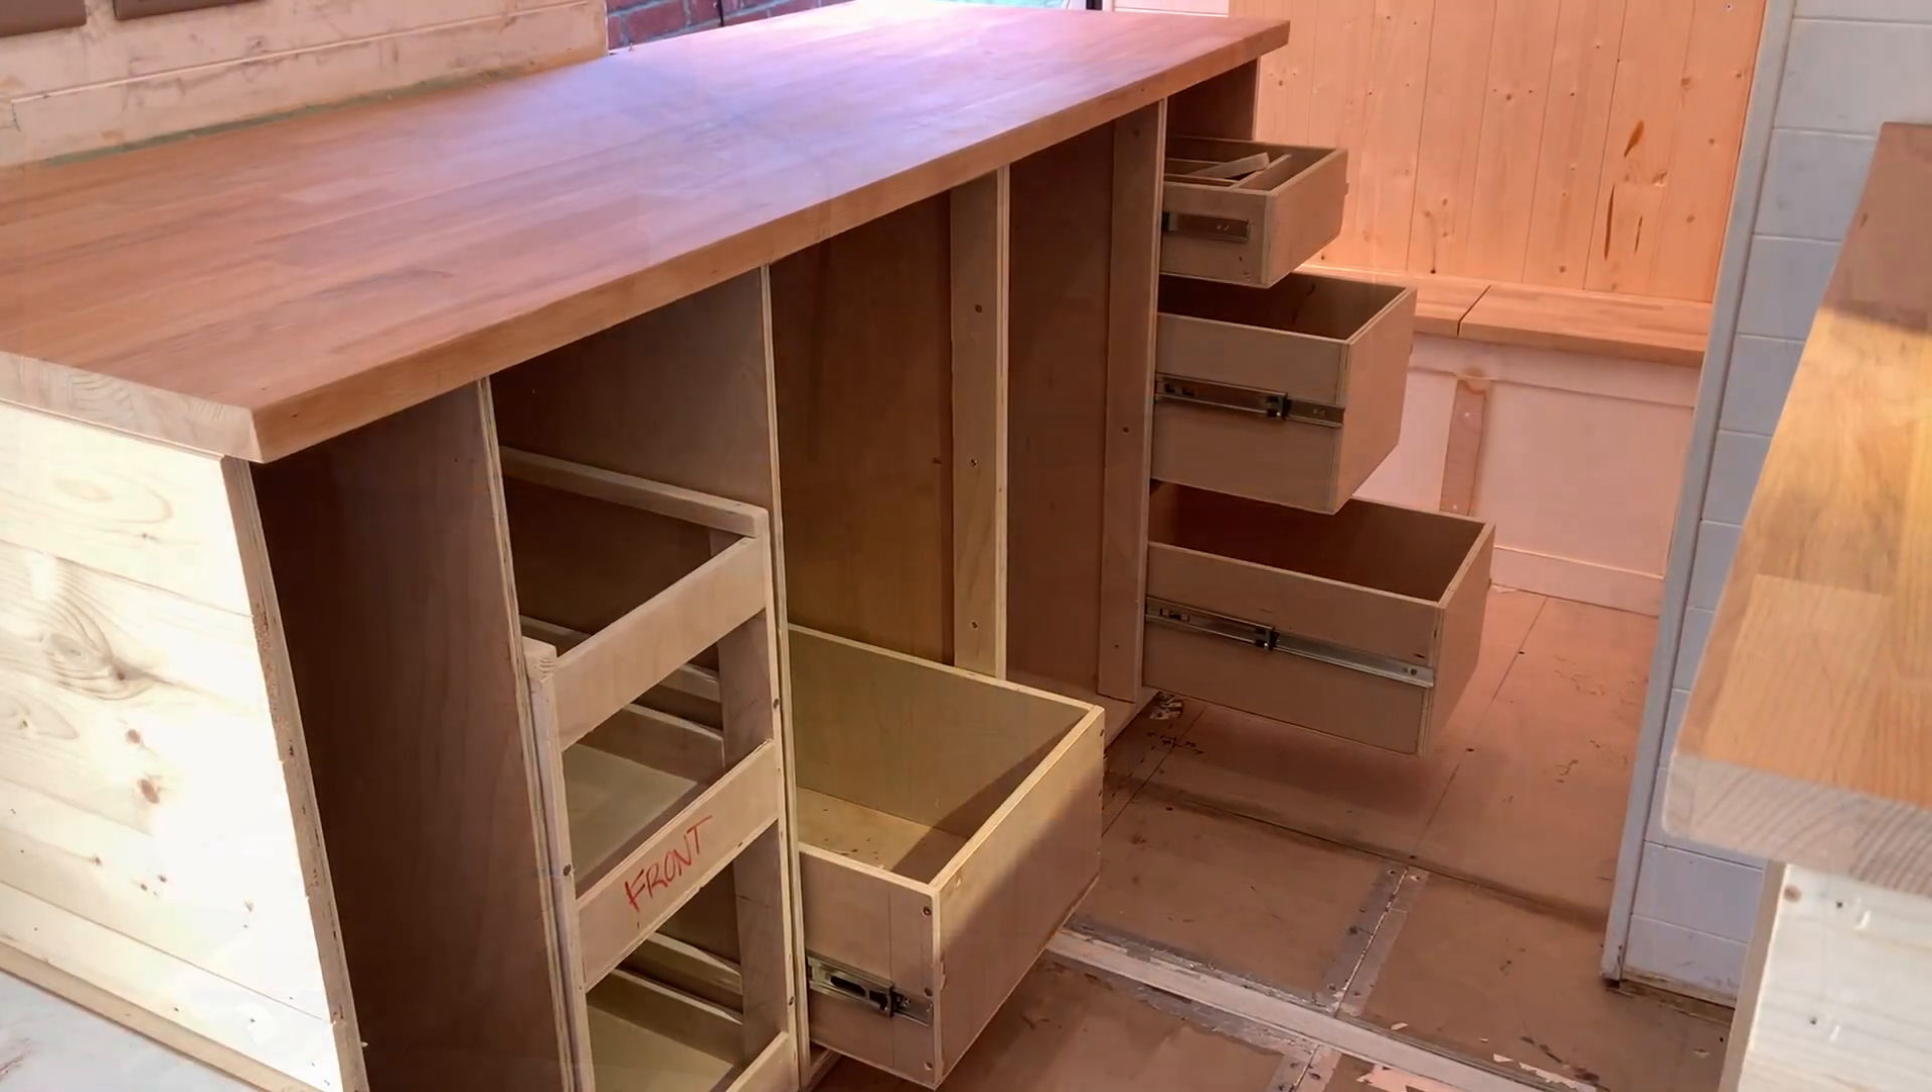And these are all the drawer units finally installed.